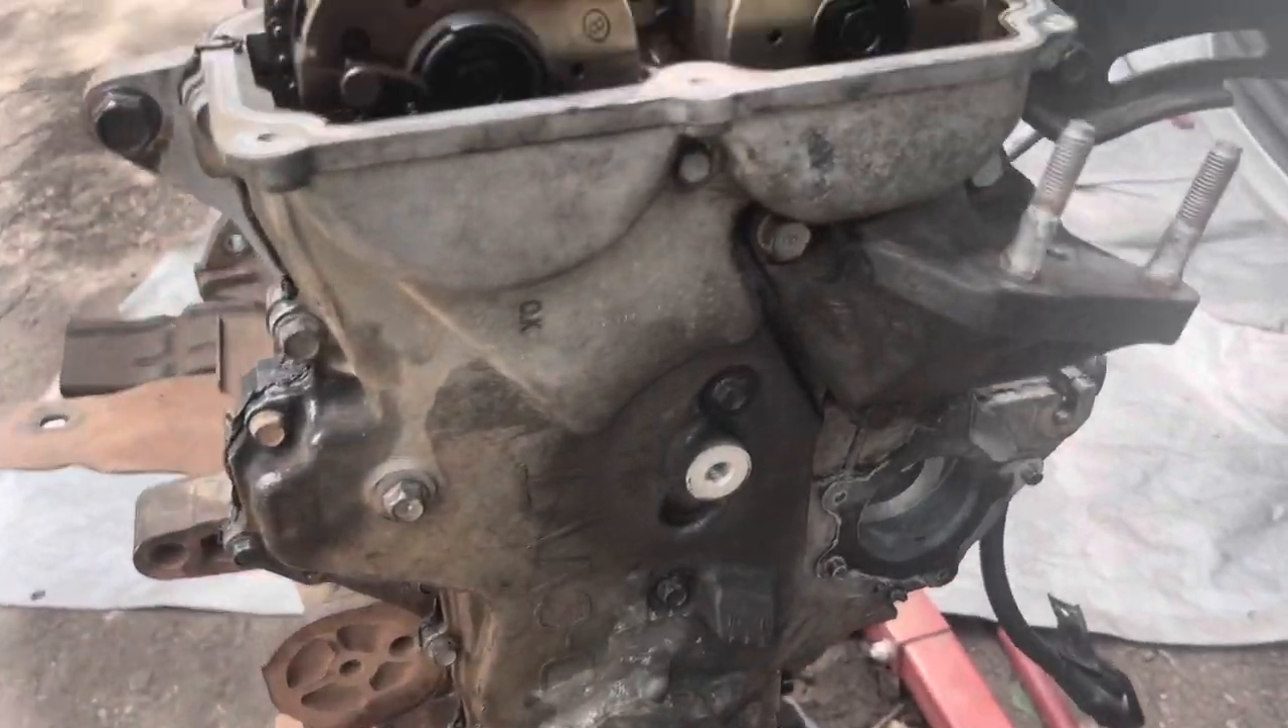I just got done installing the front cover on the engine.